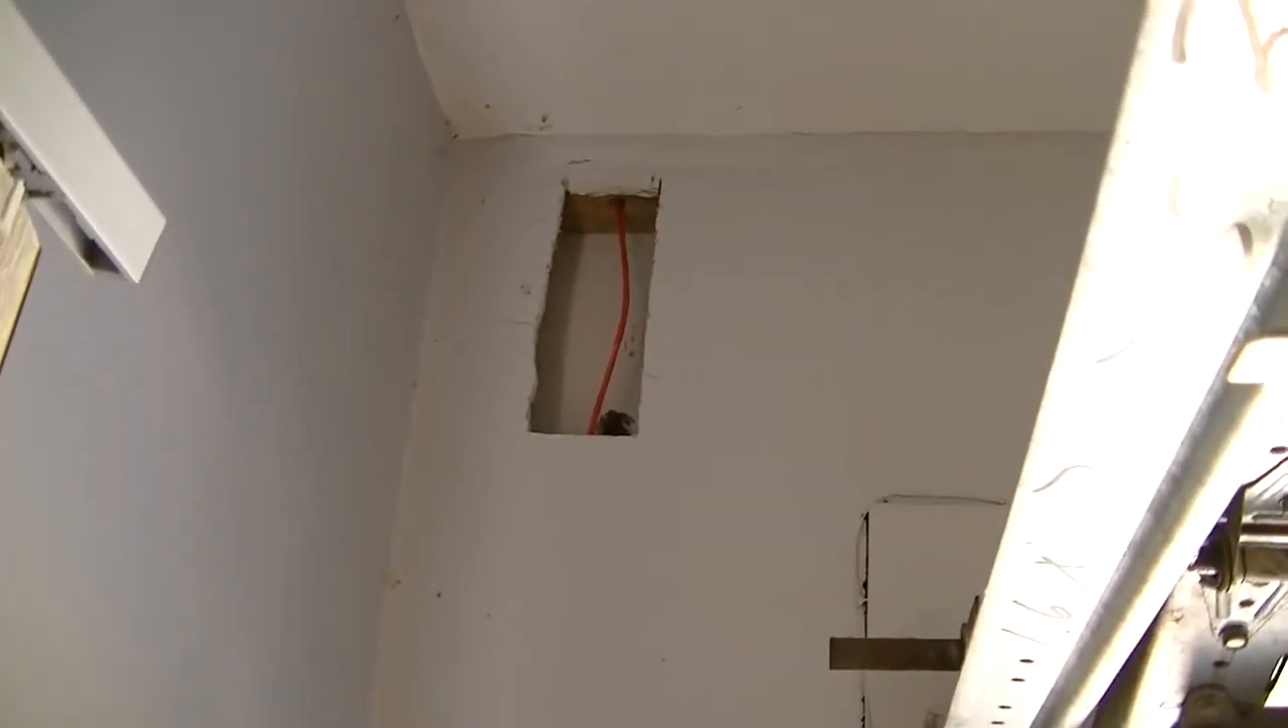Okay, as you can see I got the cable Through the hole In the top.